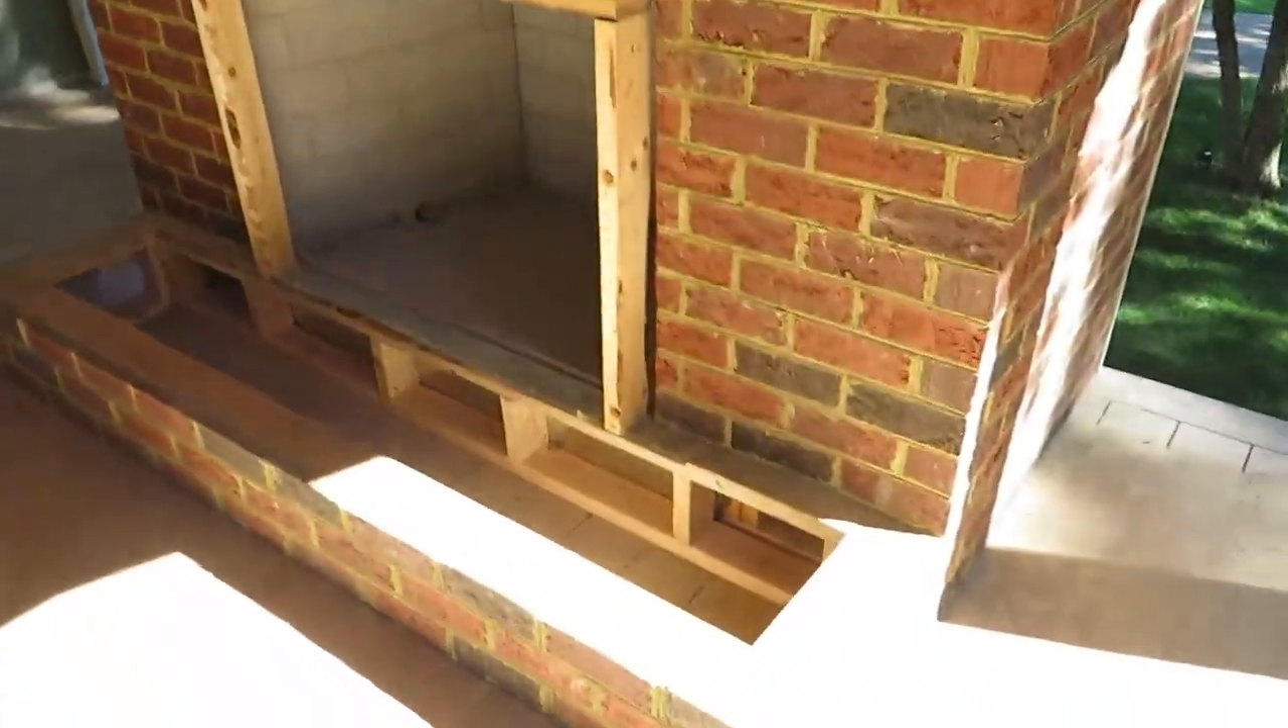We're gonna do that when we come back in addition to installing the mantel and the TV and obviously the hearth still has to go in but the brick looks awesome awesome awesome.